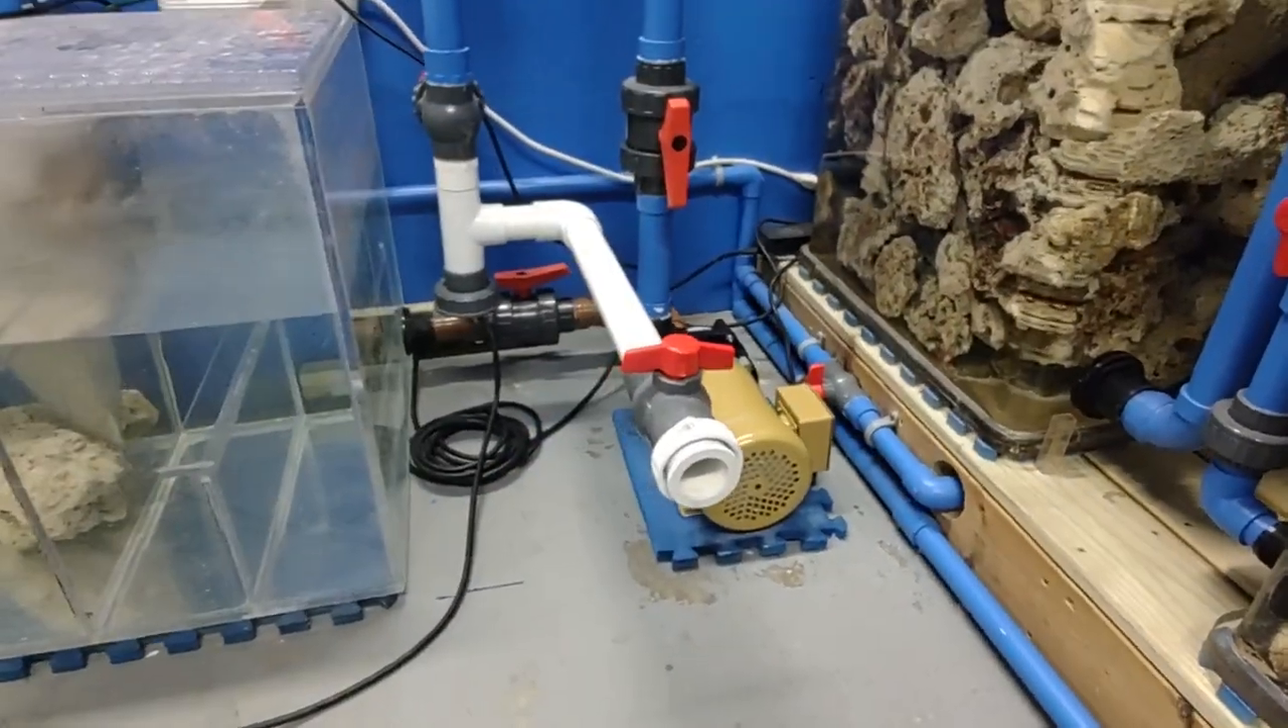Okay it's been about a half hour 45 minutes and we are completed there is the new motor no leaks.